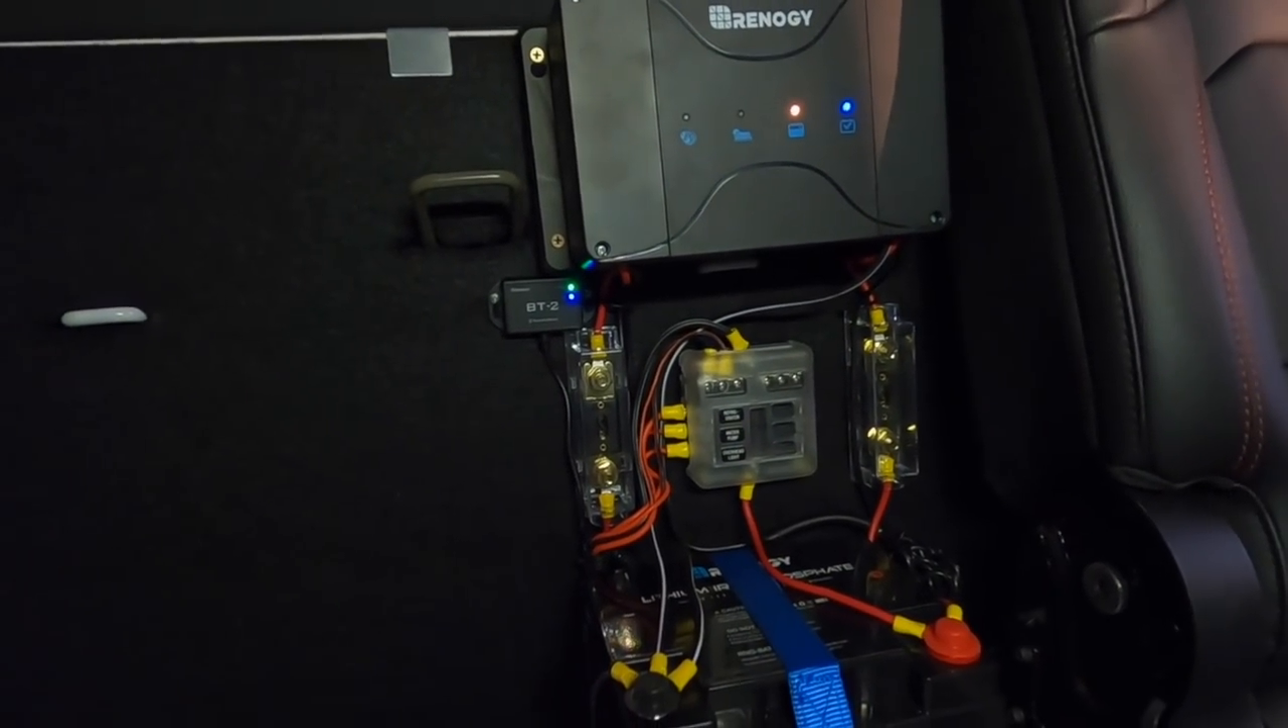And obviously, the whole charge controller is wired up as well. And it's just sitting here ready to go.